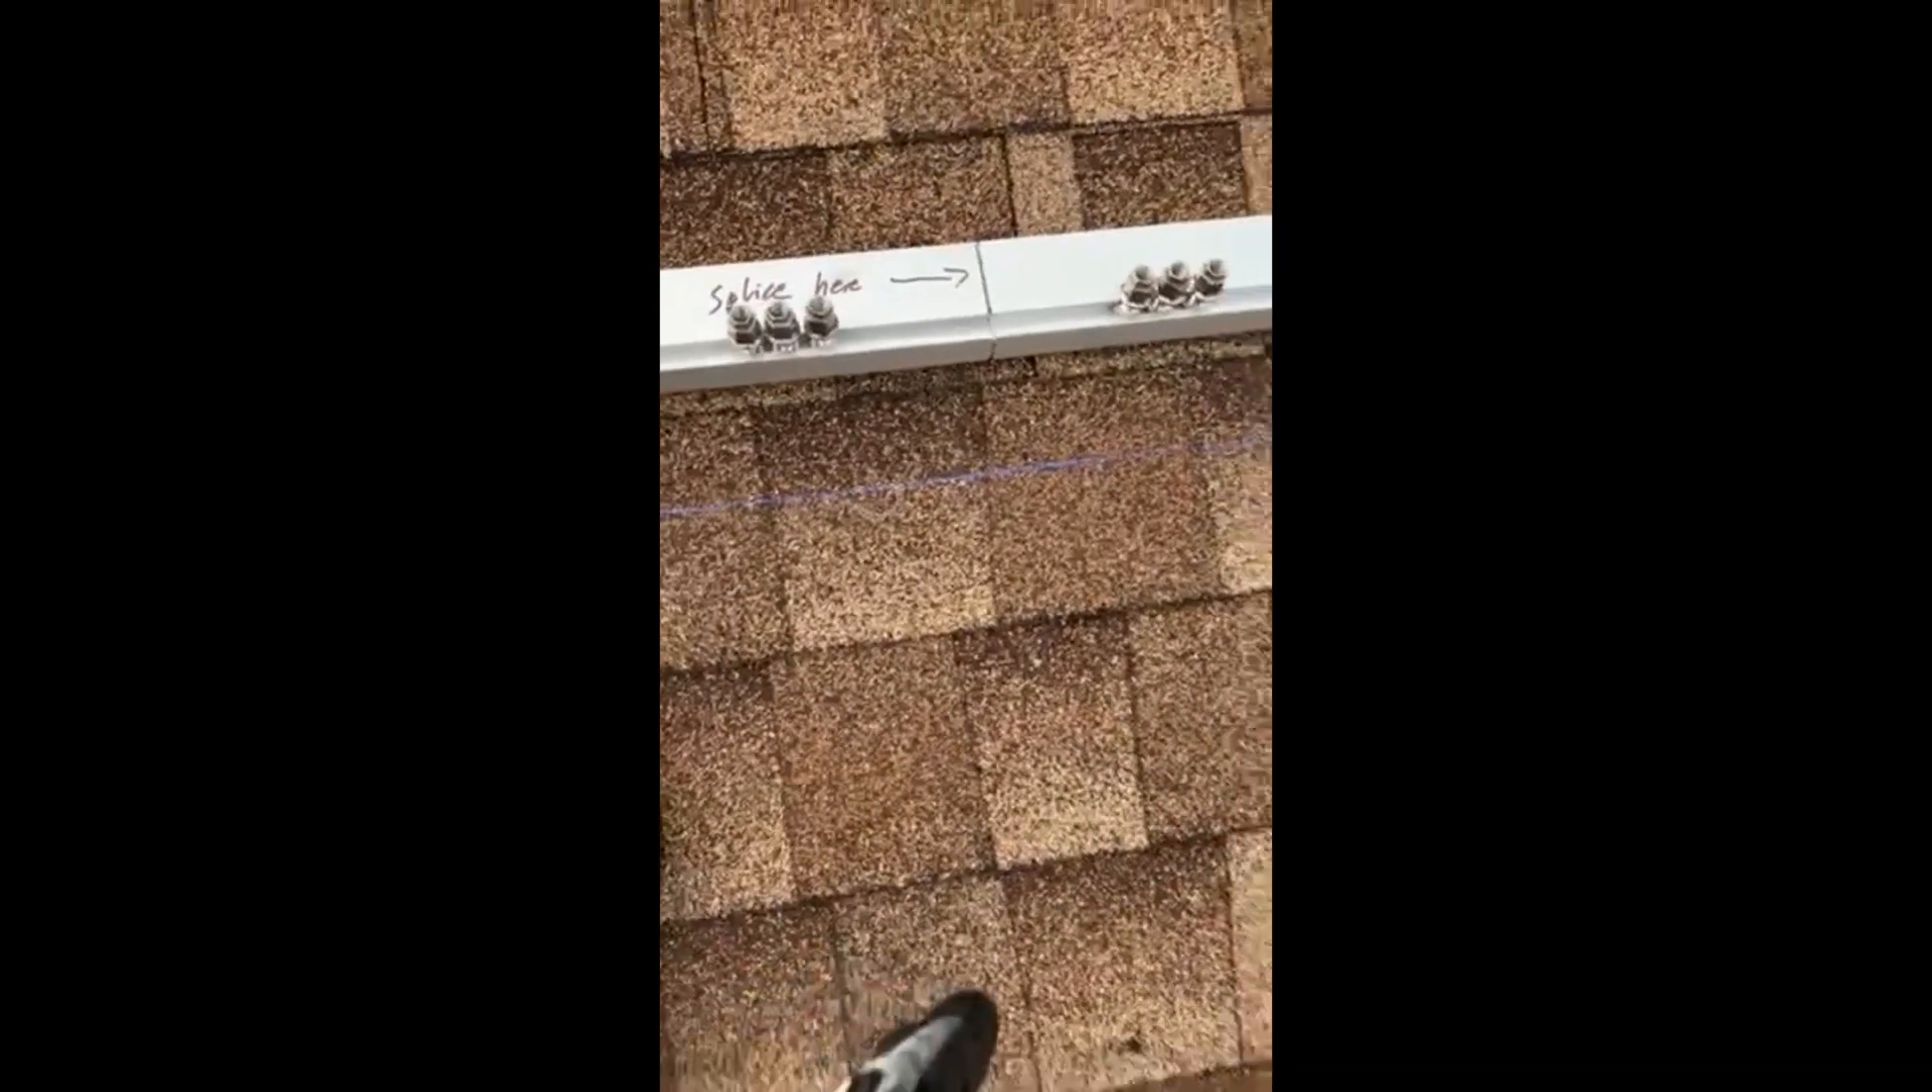I got the three bolts on the right and the three bolts on the left.